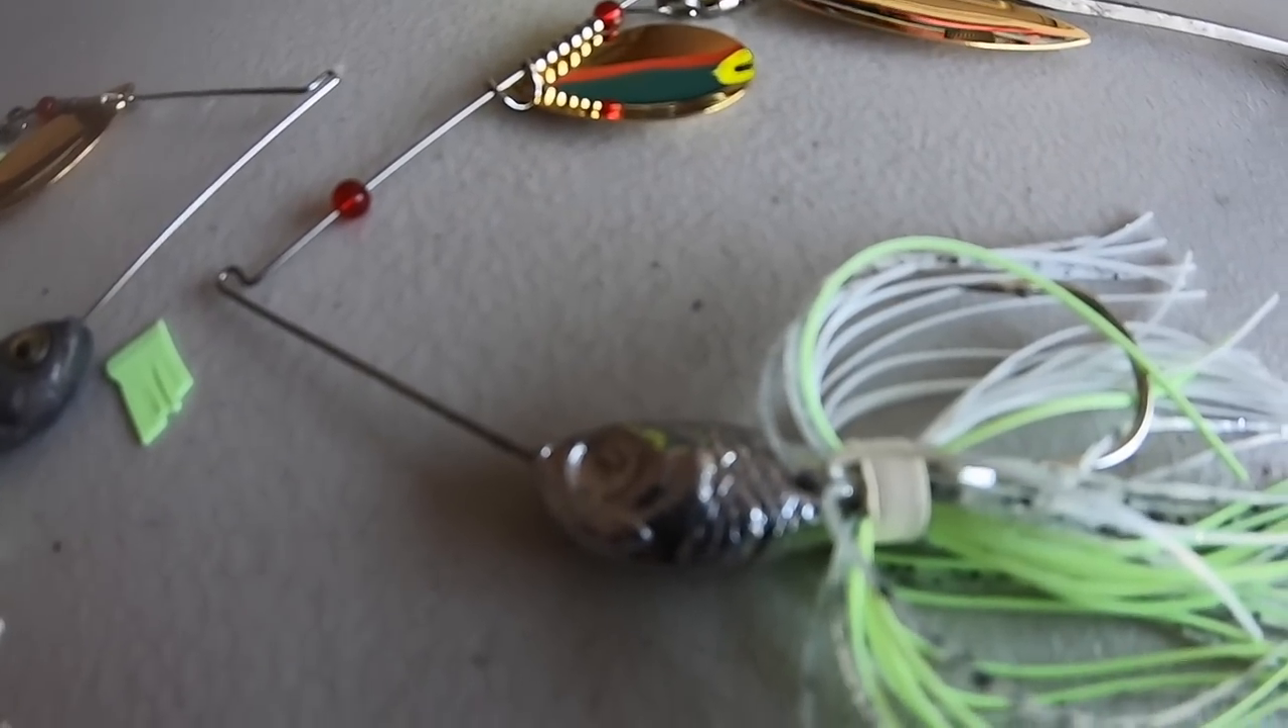Now my spinner bait has its skirt.